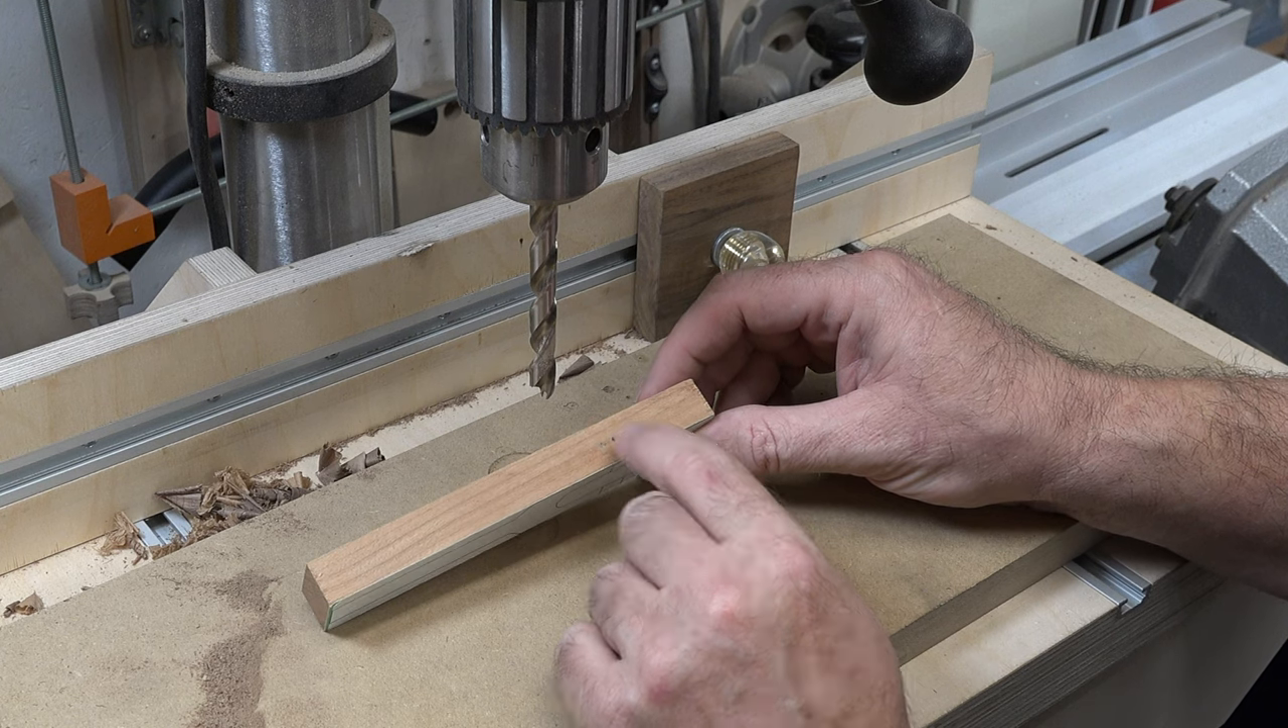I've installed a three-eighths diameter drill bit over here at the drill press.